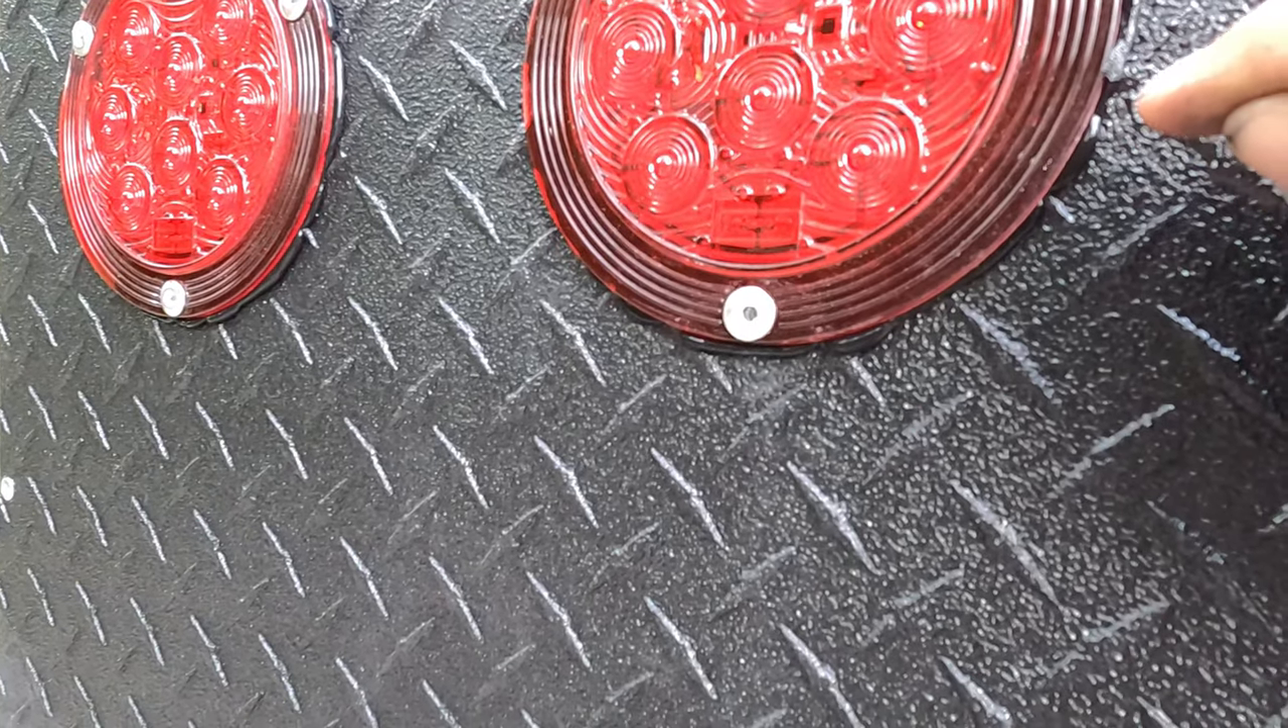Got this all riveted and seamed. We've got our lights riveted and sealed up.